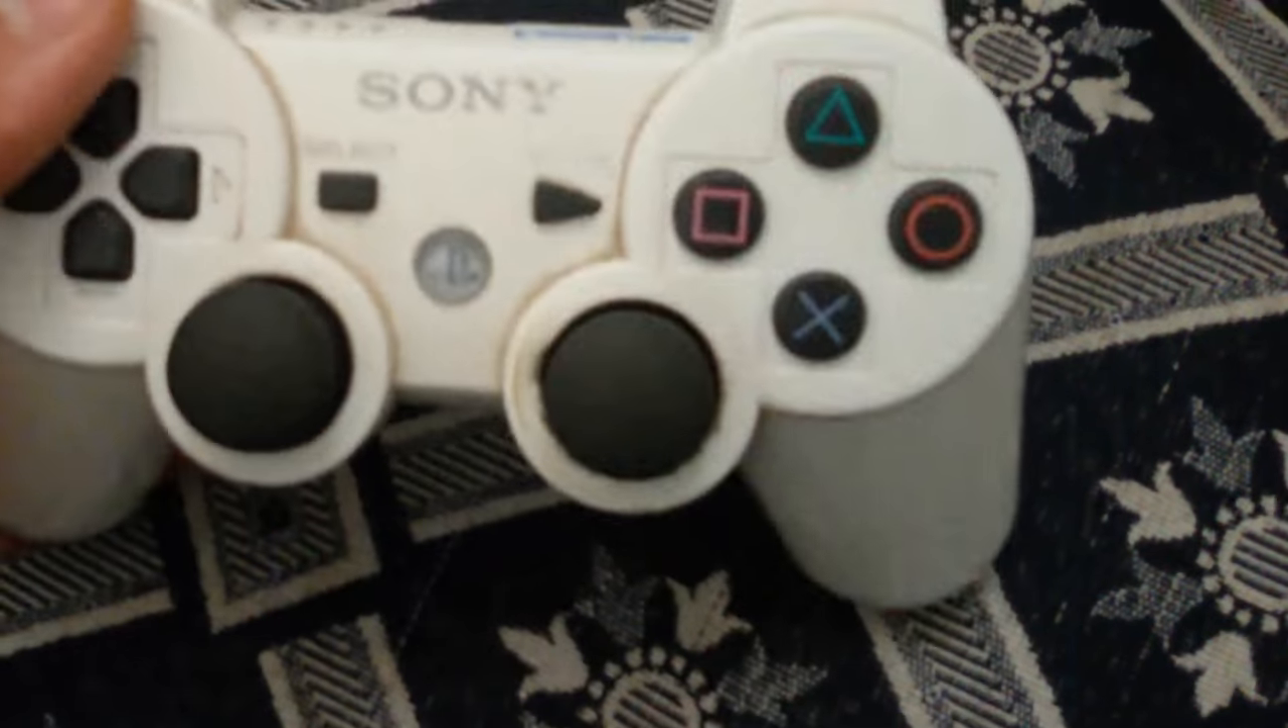الان قمنا باغلاق اليد هذا هو اليد.